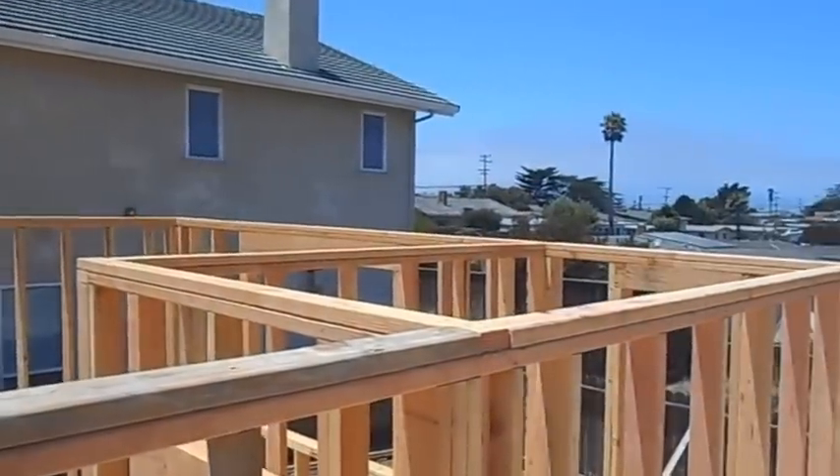Obviously we have not framed the top floor on here yet.